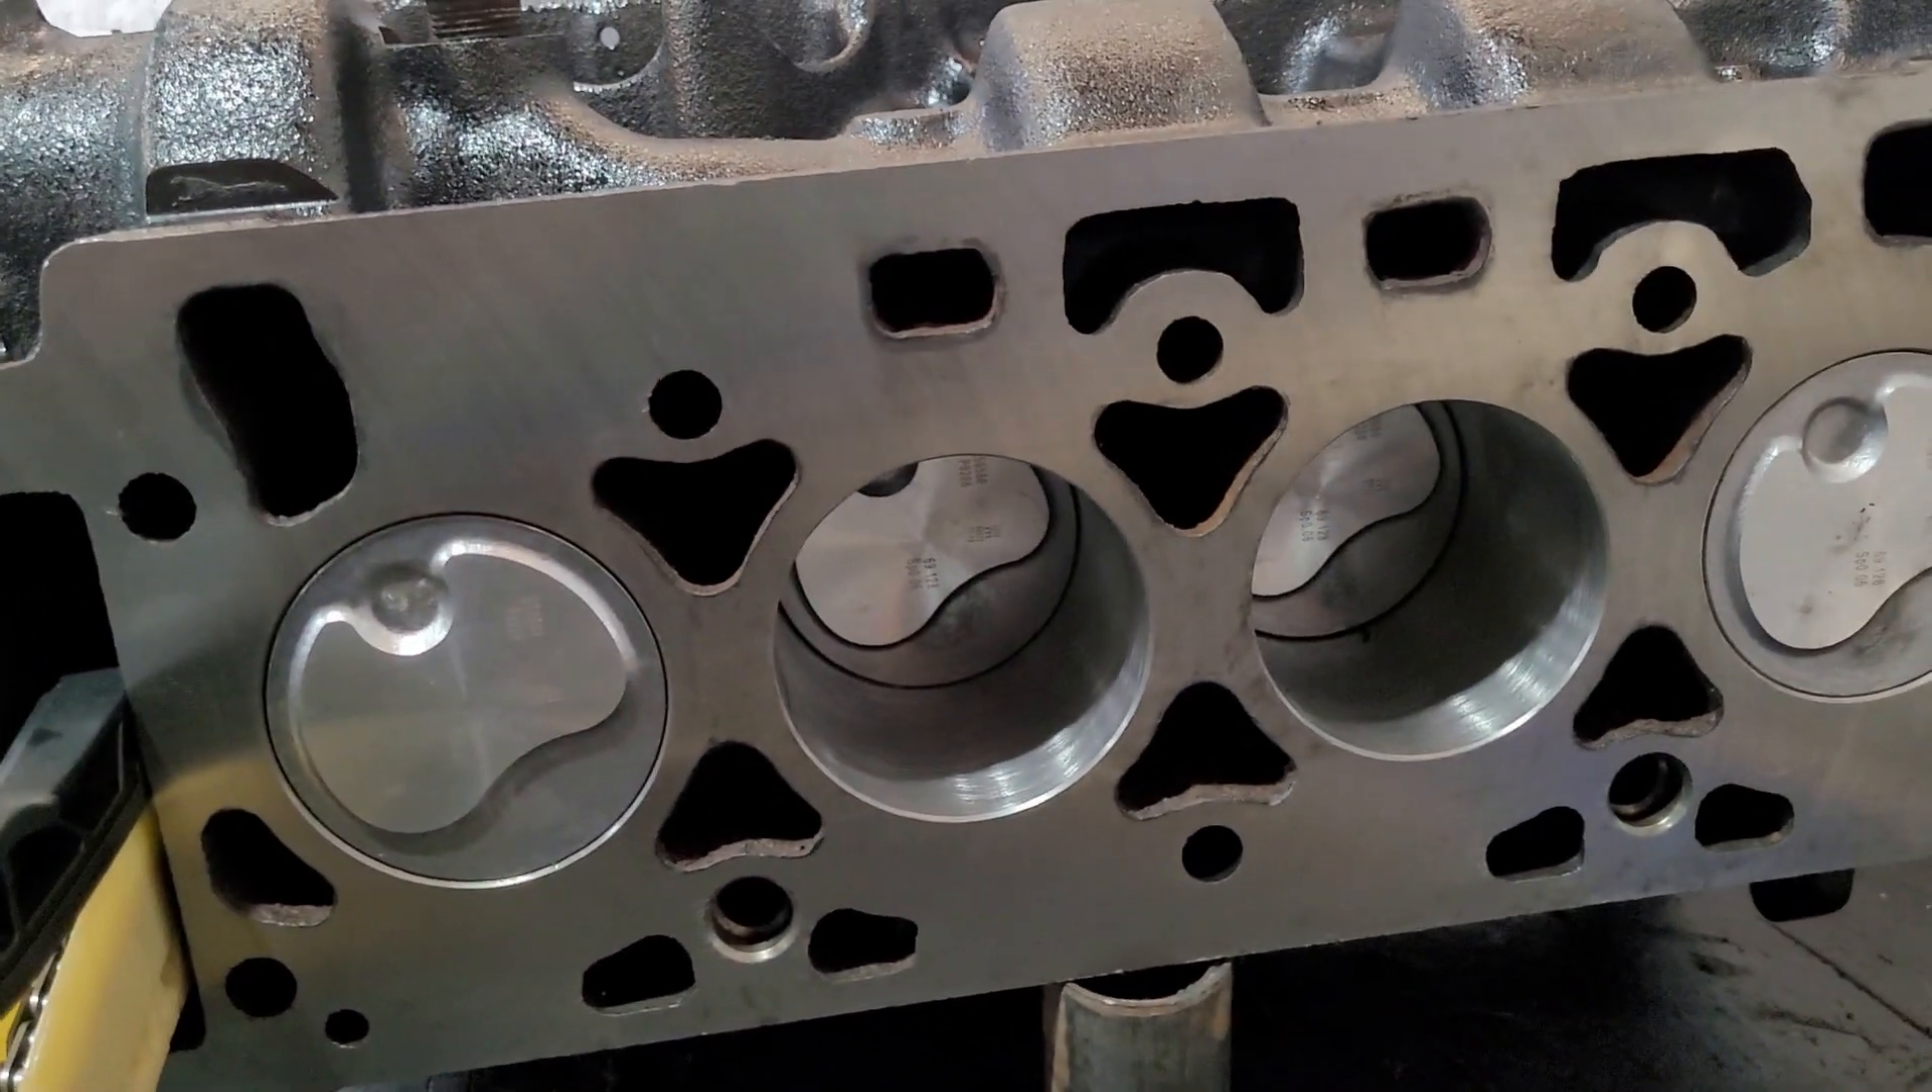Aí aqui já está instalado os pistões, tudo certinho.